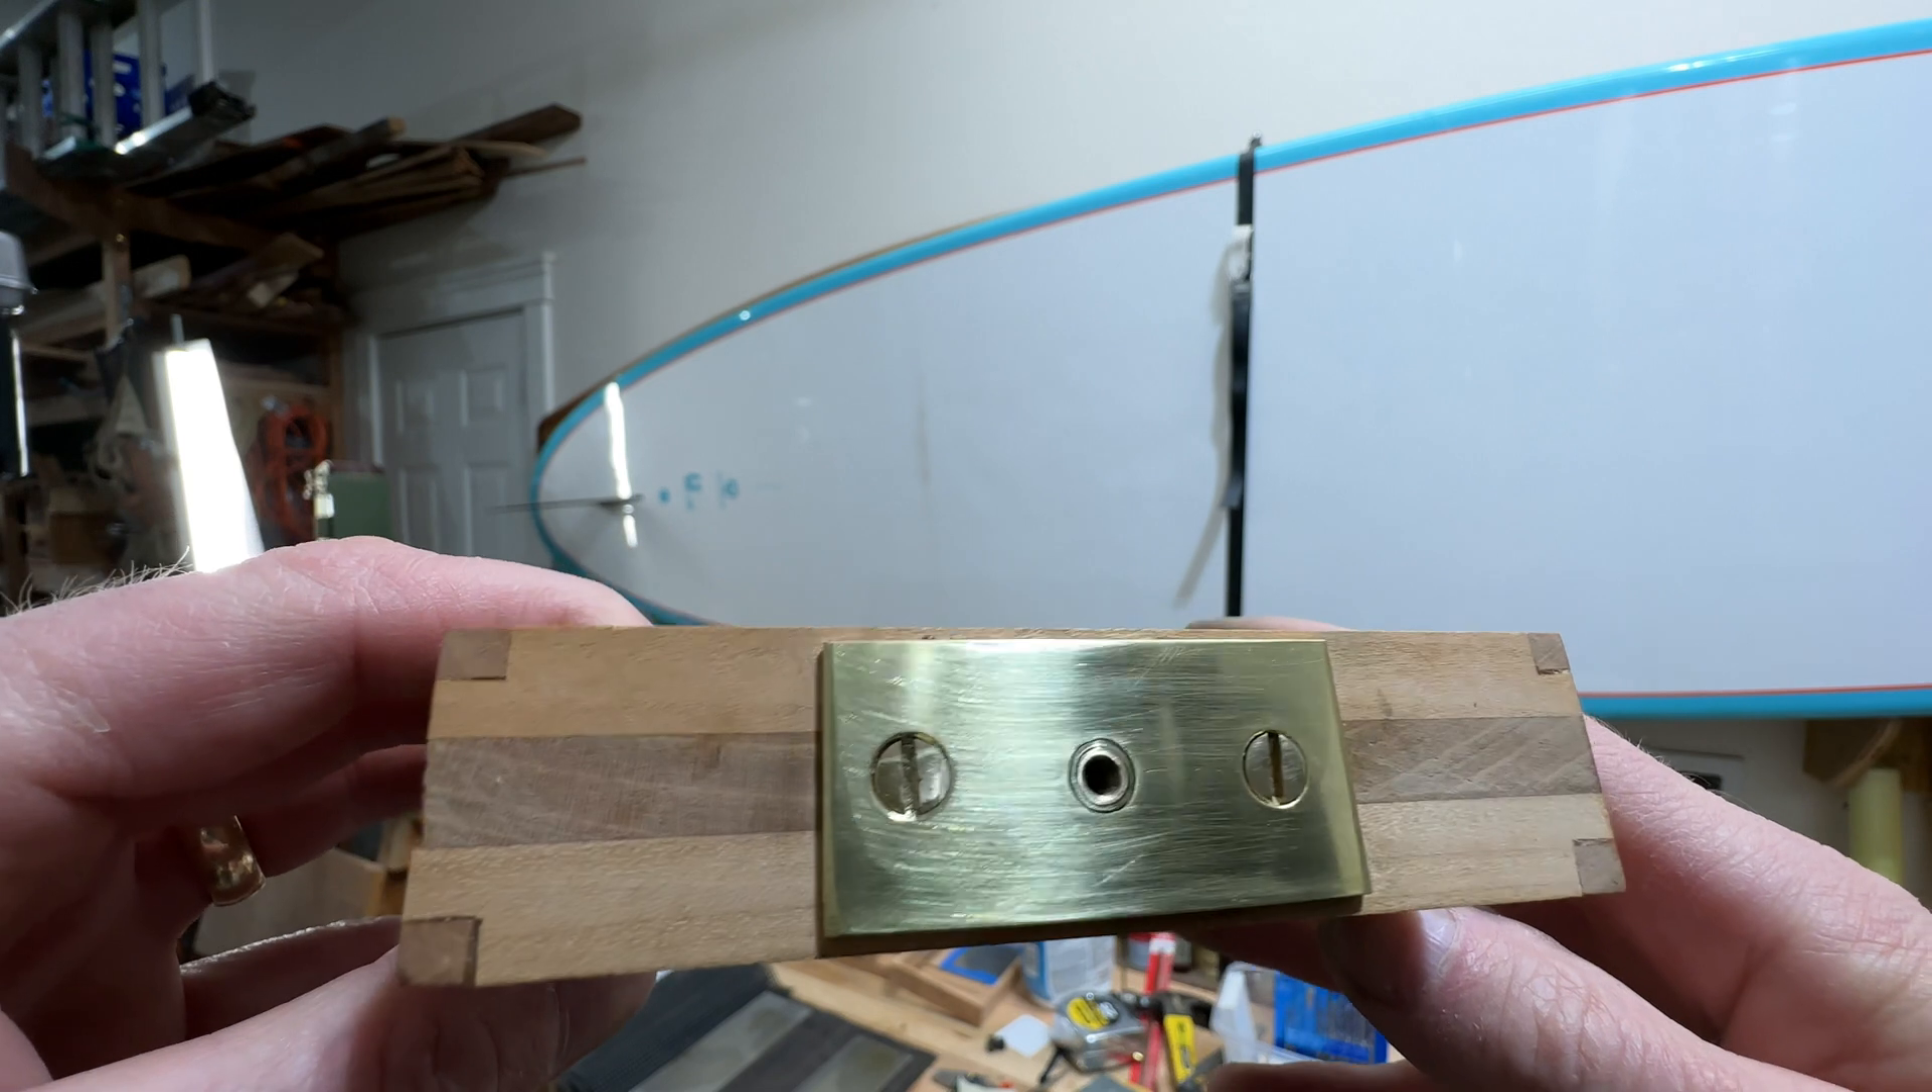Alright, so I got this plate squared up, lined up.